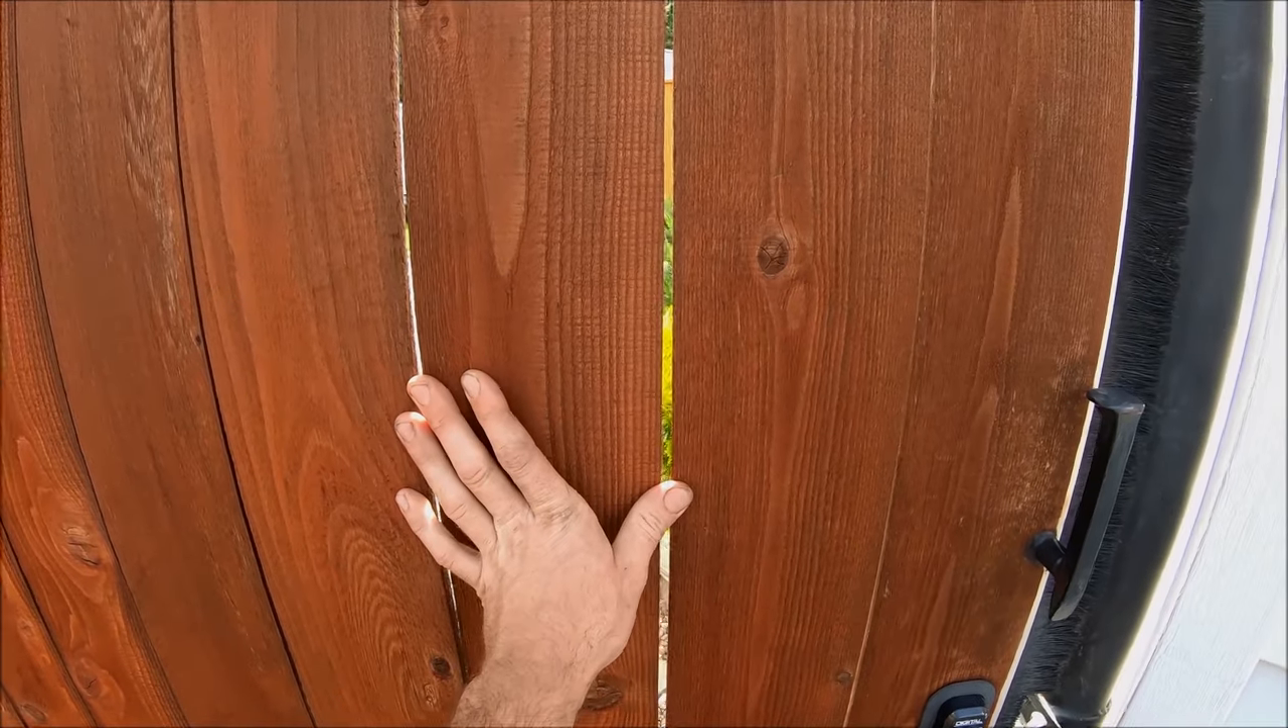These pickets were originally butted as tight as you can possibly go, and you can see now I got about quarter-inch gaps.